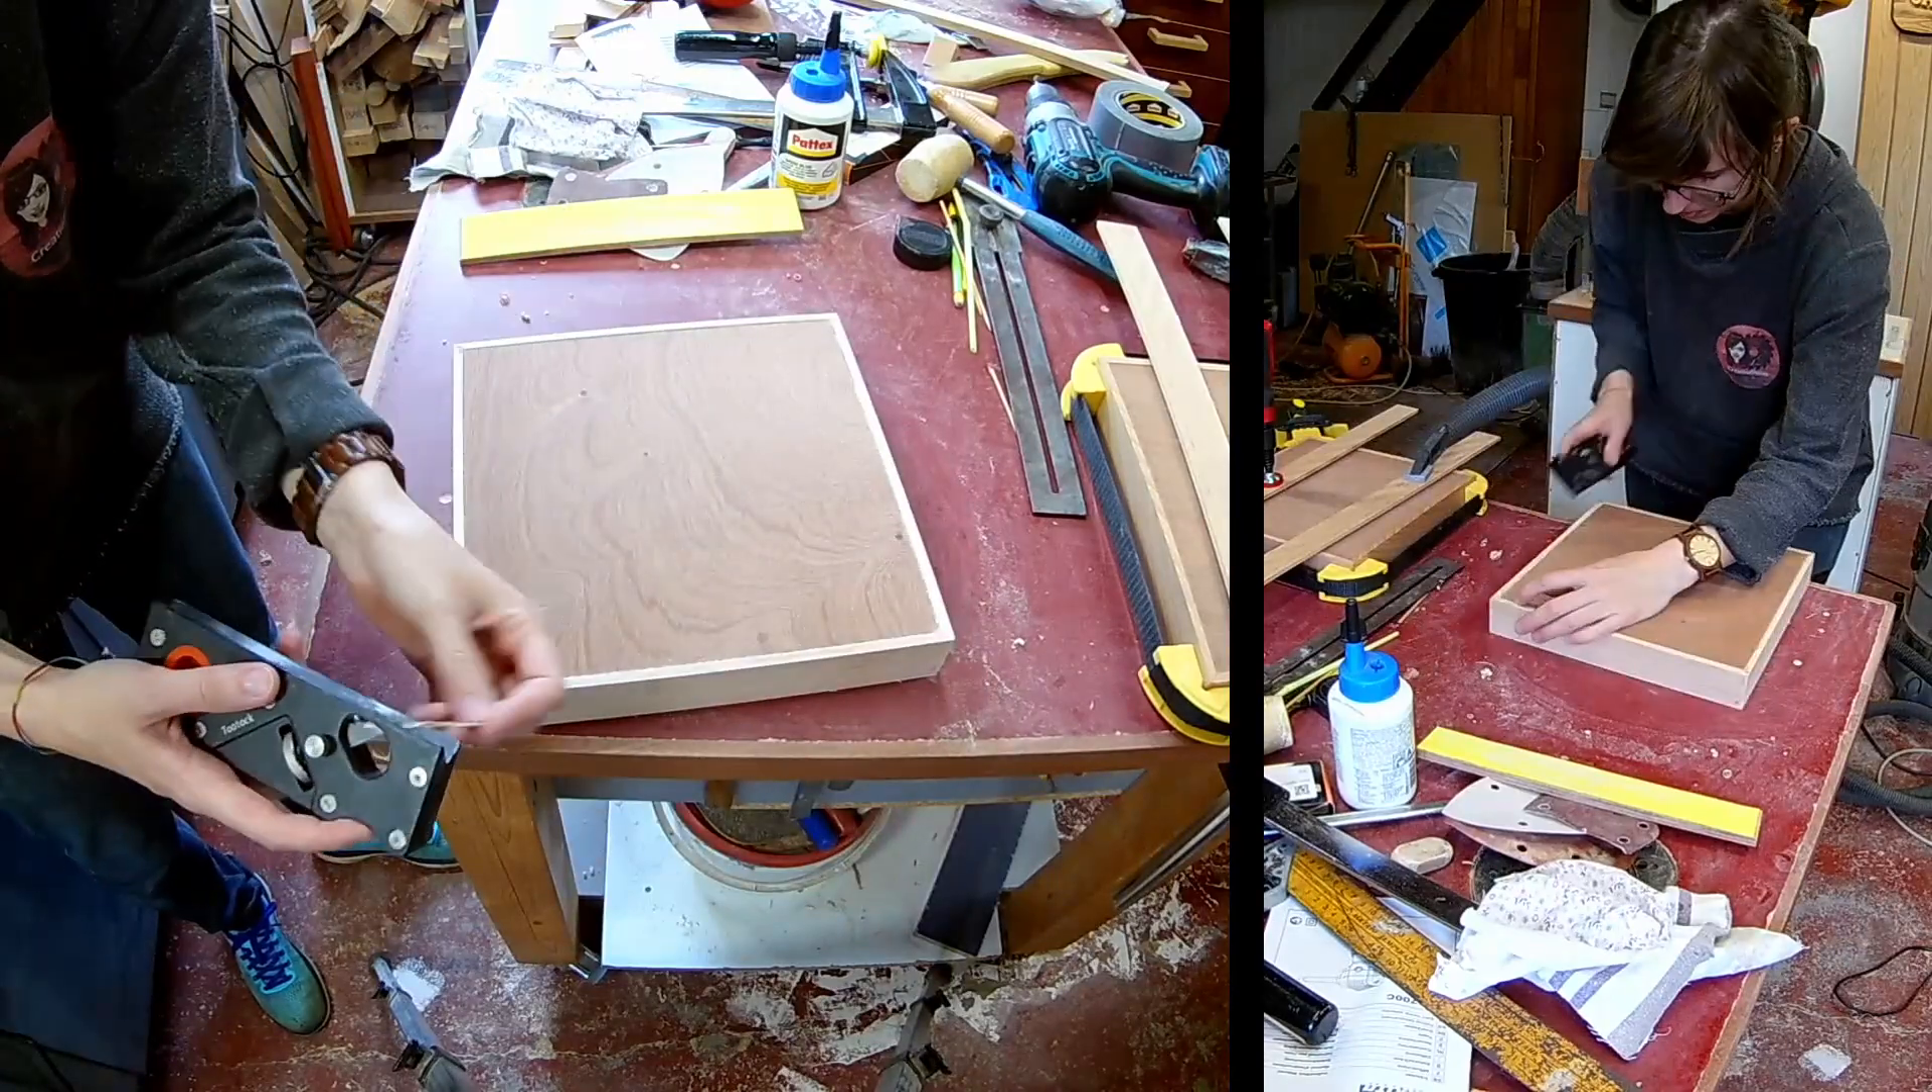Now that the box is assembled, I can use the shoulder plane again.